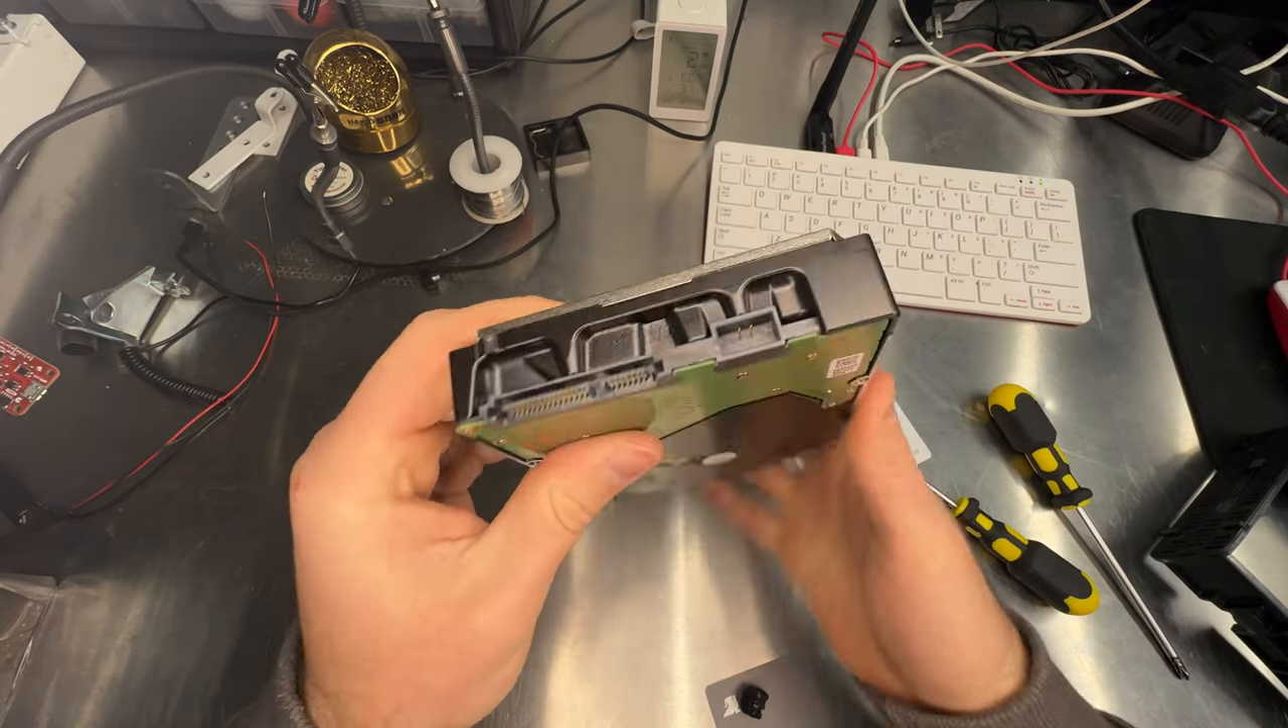And so our hard drive is out, but we're not done yet.